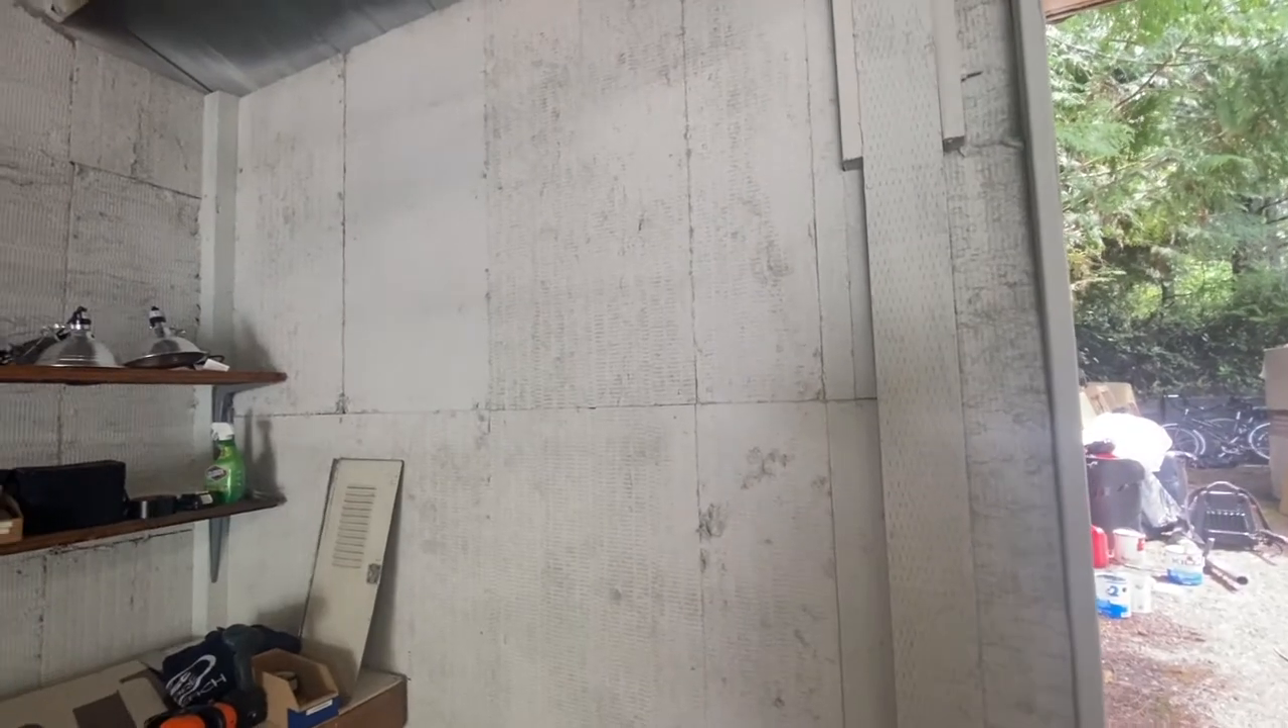But just for now, I put the comfort board up and I will cover this with plywood at a later time.